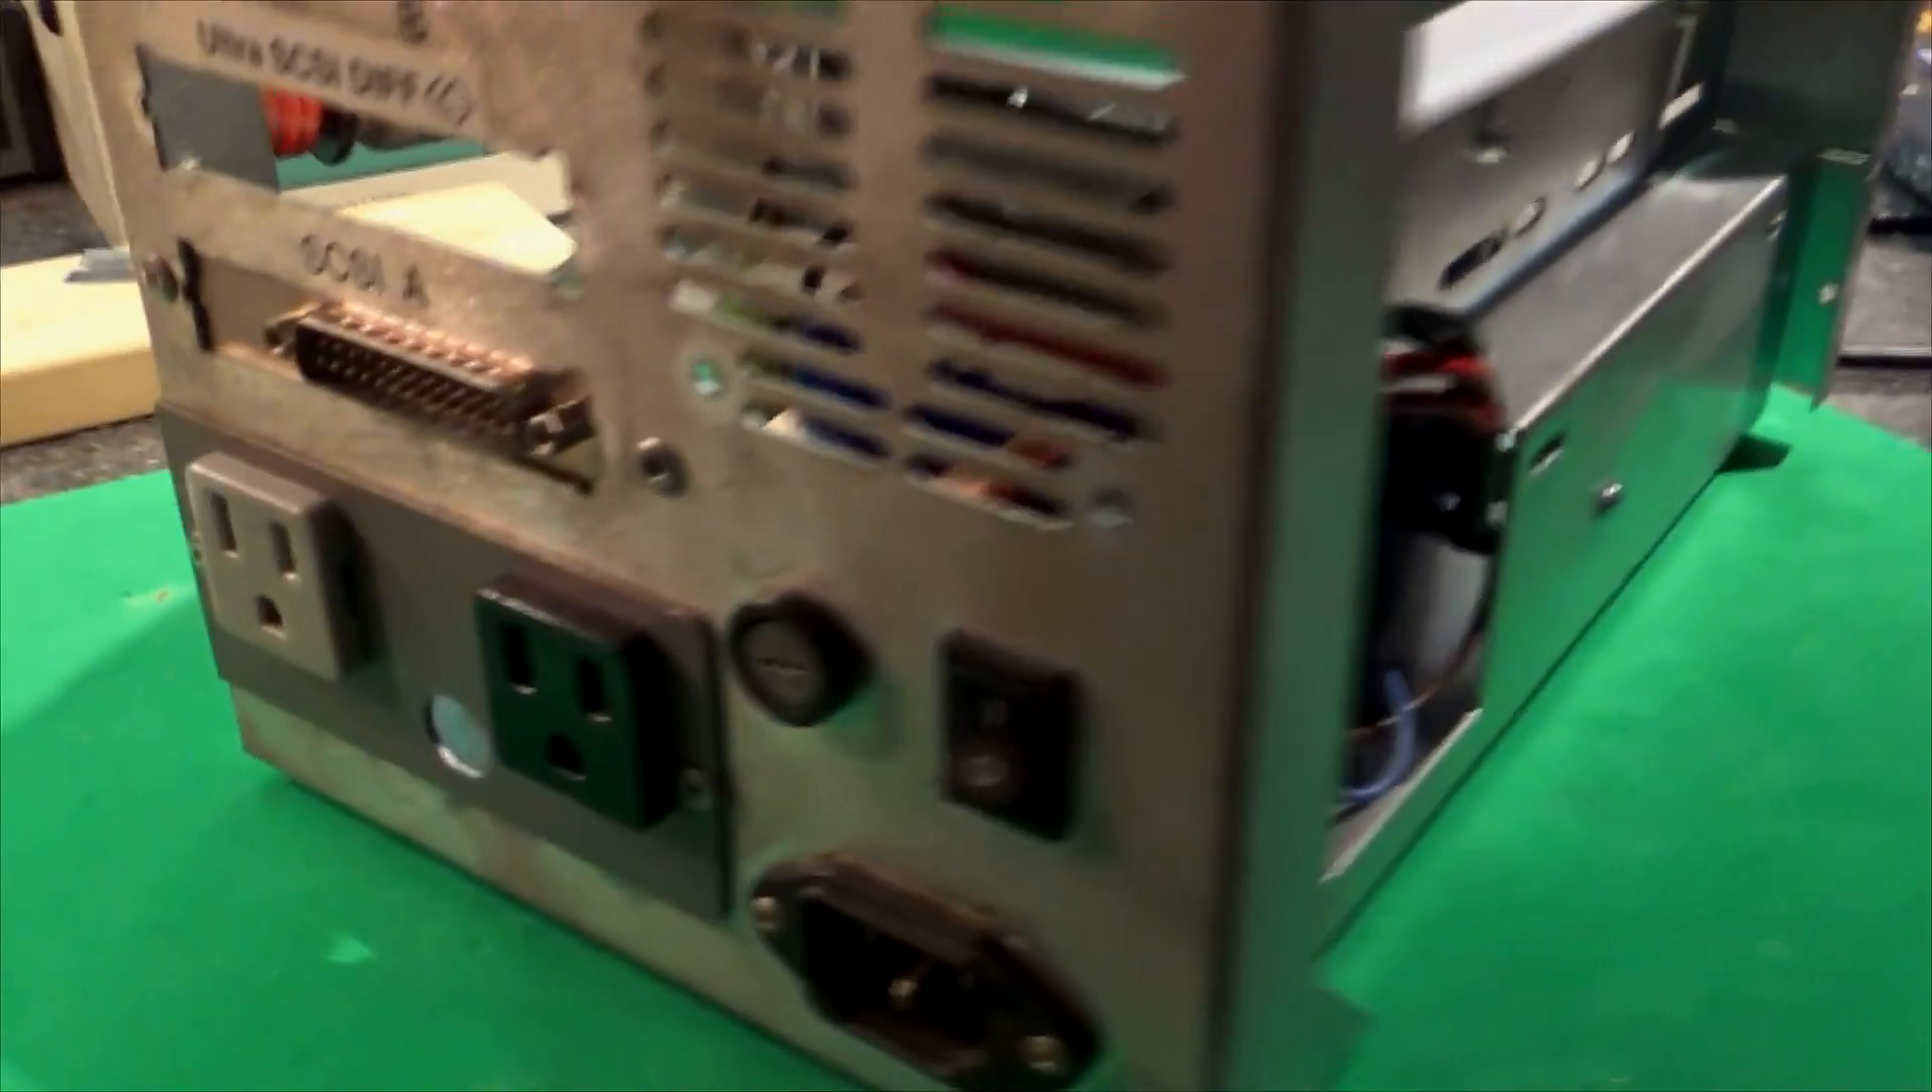Now that all the metal work's done, I've got my plugs in.